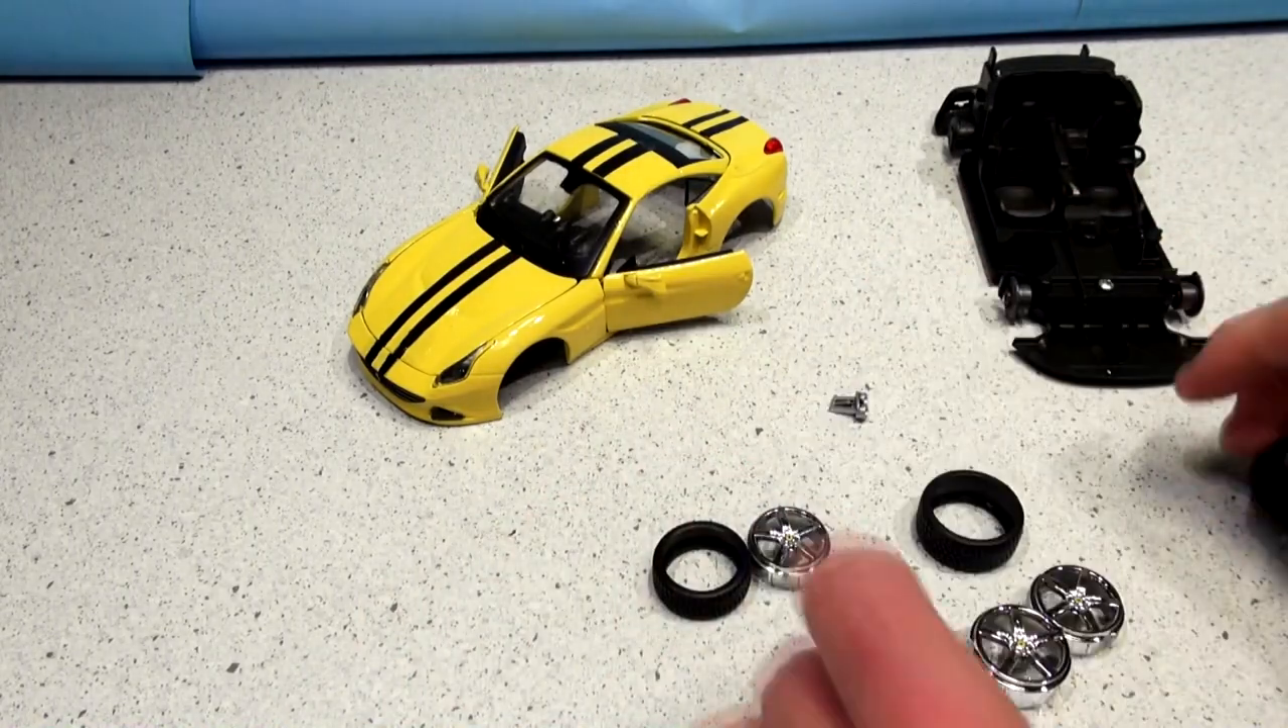Okay there's the four wheels off.